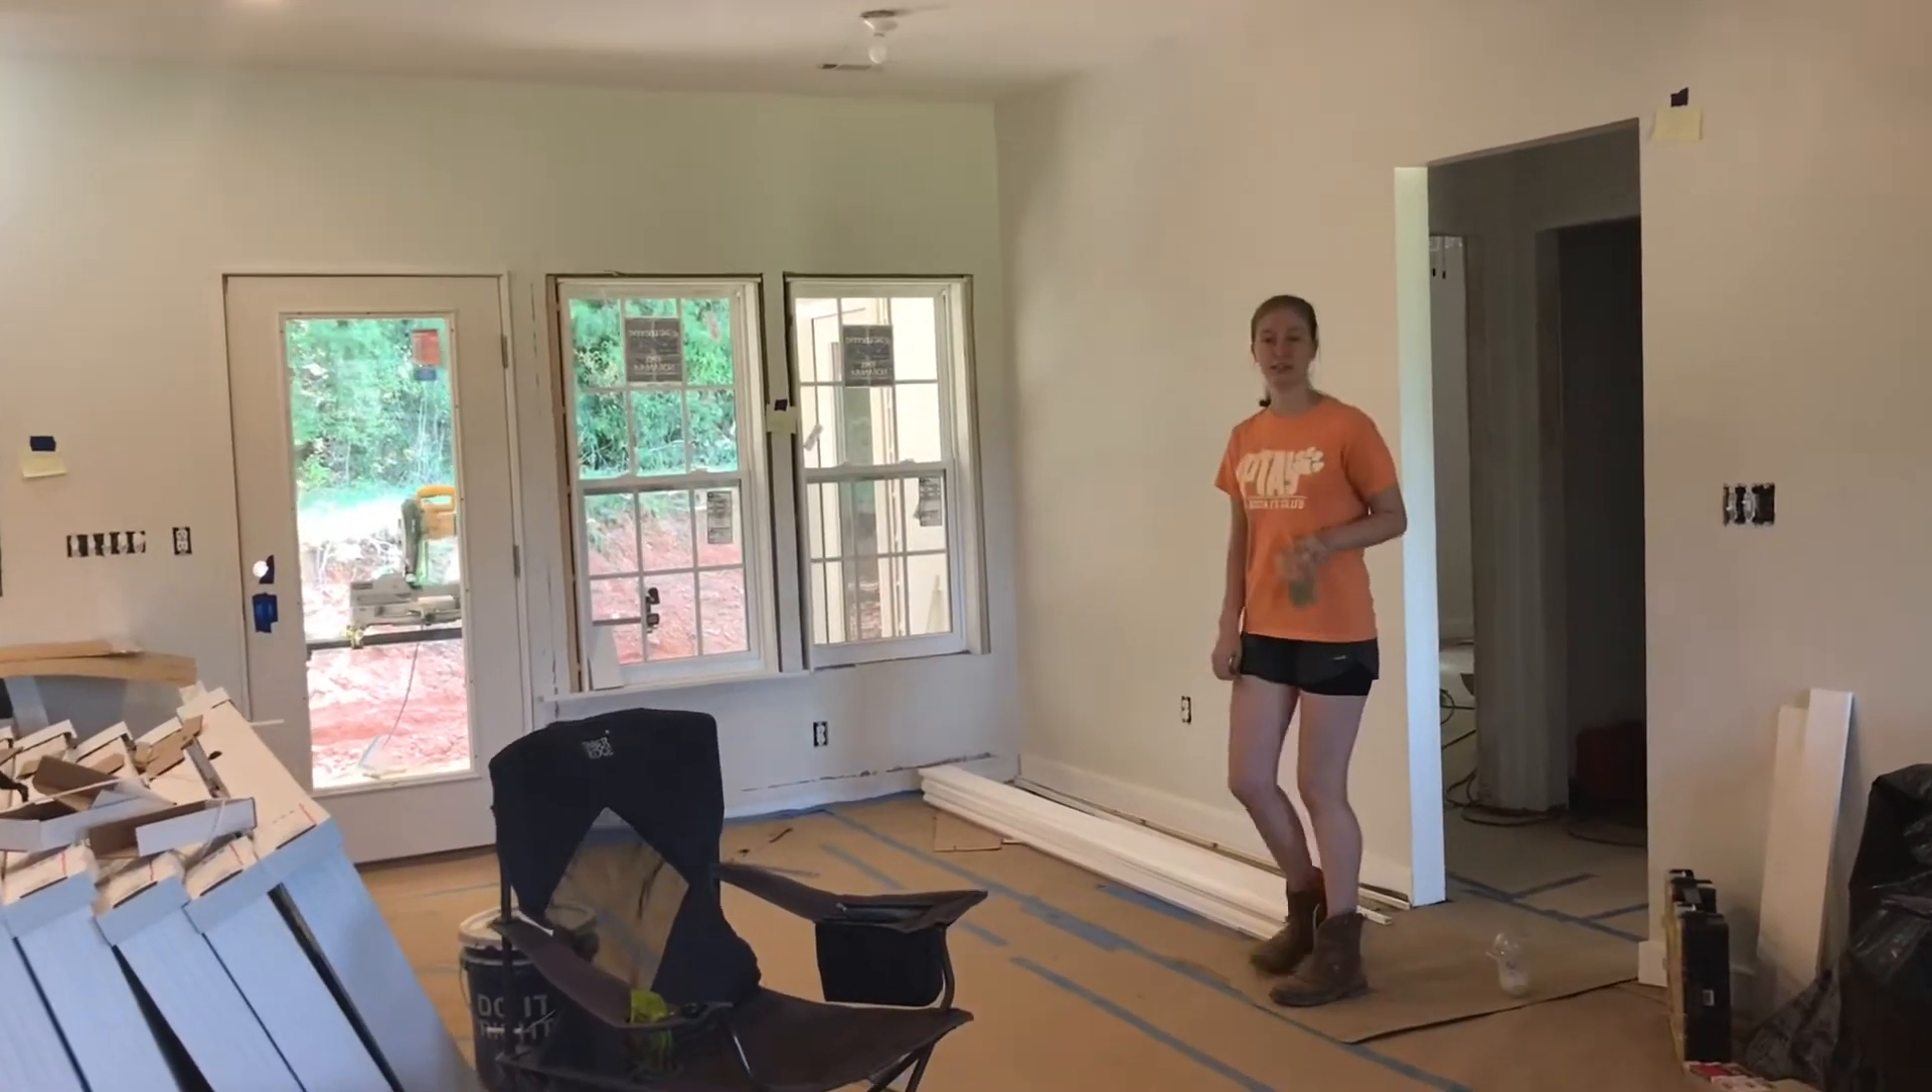We've got some windows in a little bit of trim.